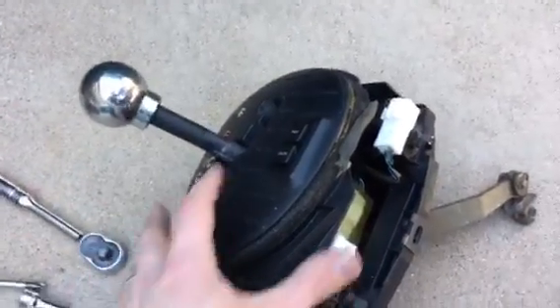Okay, so the old shifter assembly is out.